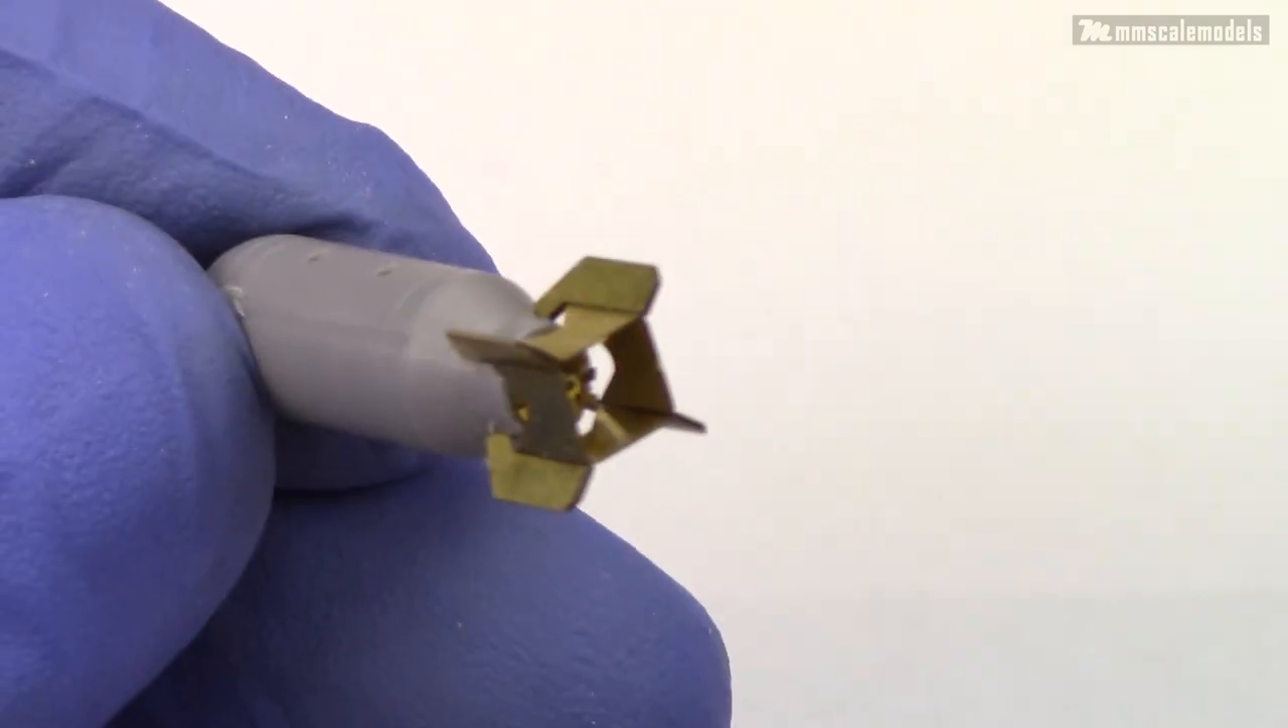After placing the fins in position I super glued them and now all looks much better.